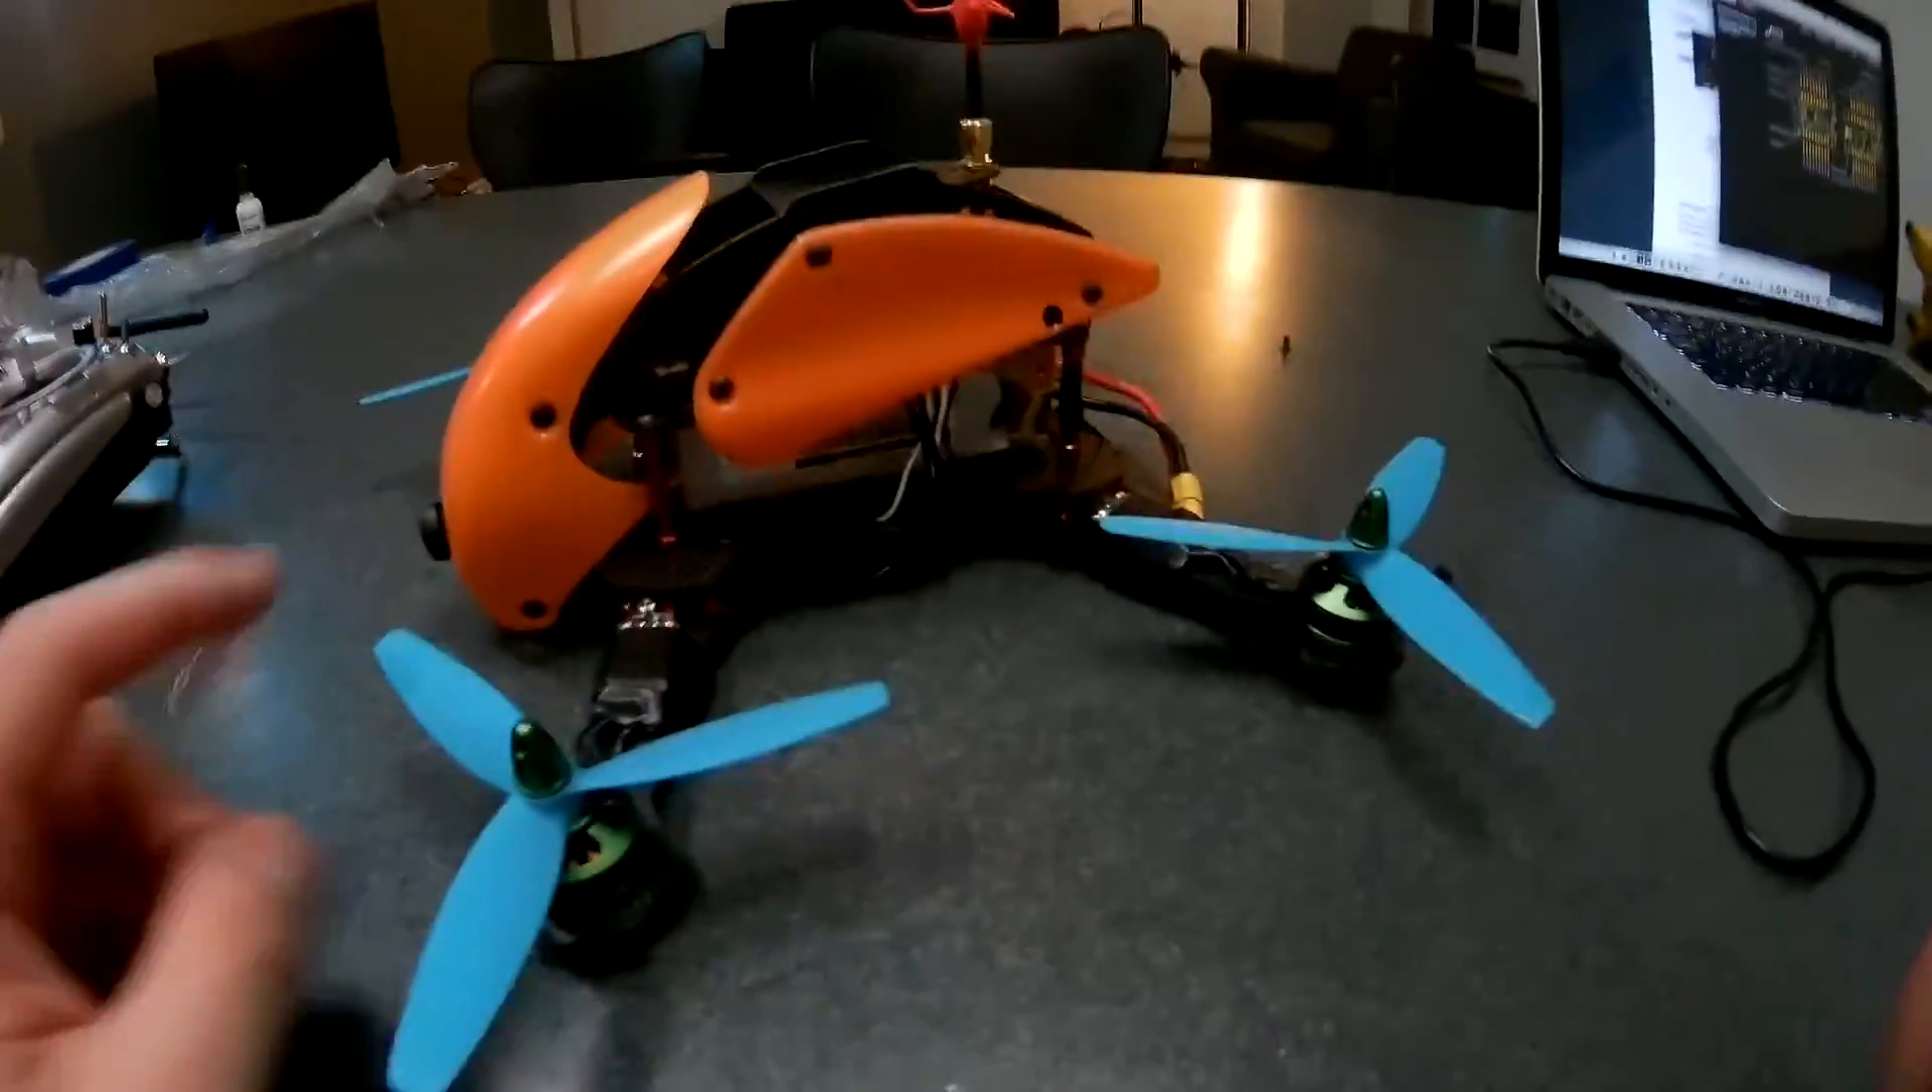Alright, so I put the prop adapters on, threw some props on here.